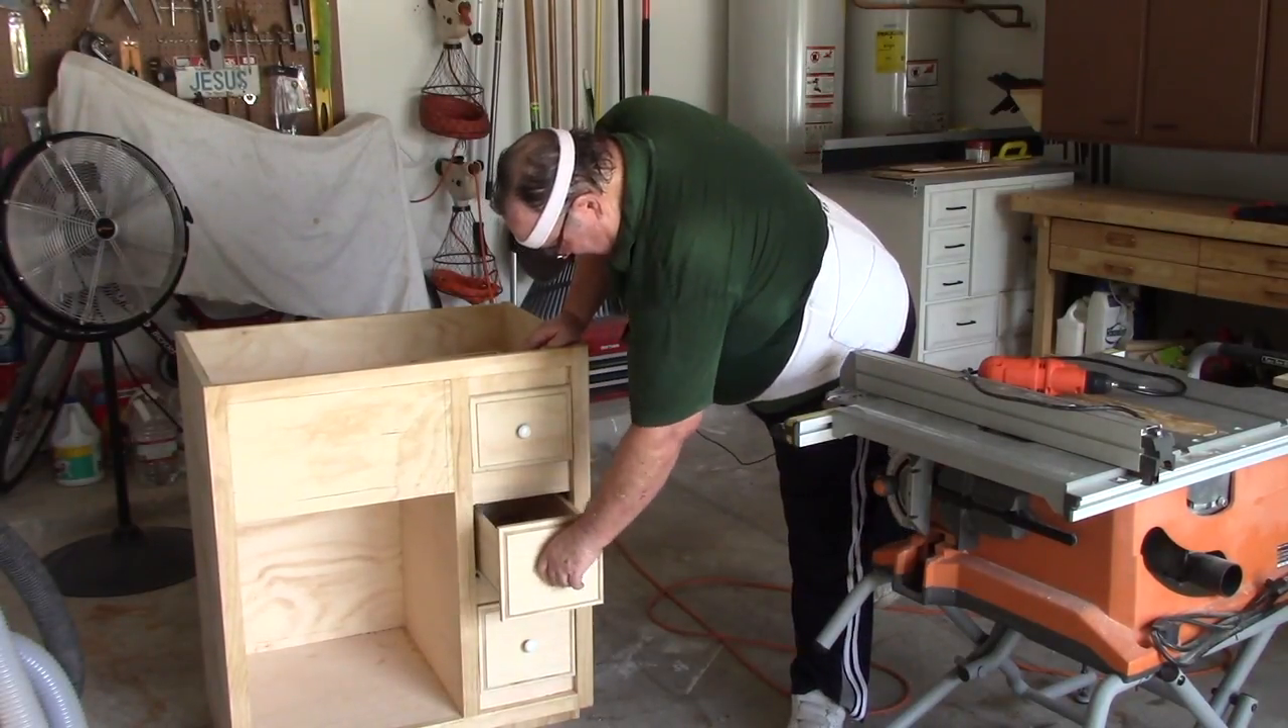I got my three drawers in, as you can see here. All three of them are in.